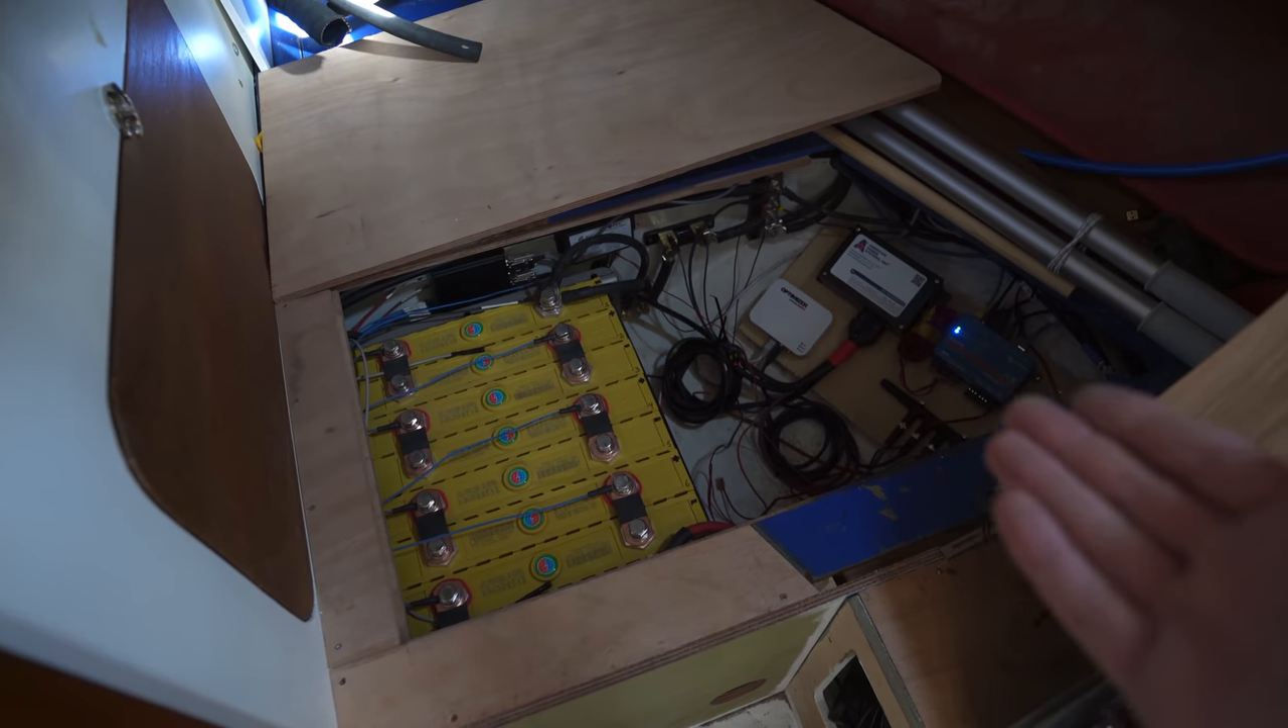Clearly this is not perfect there's more cable management needed.